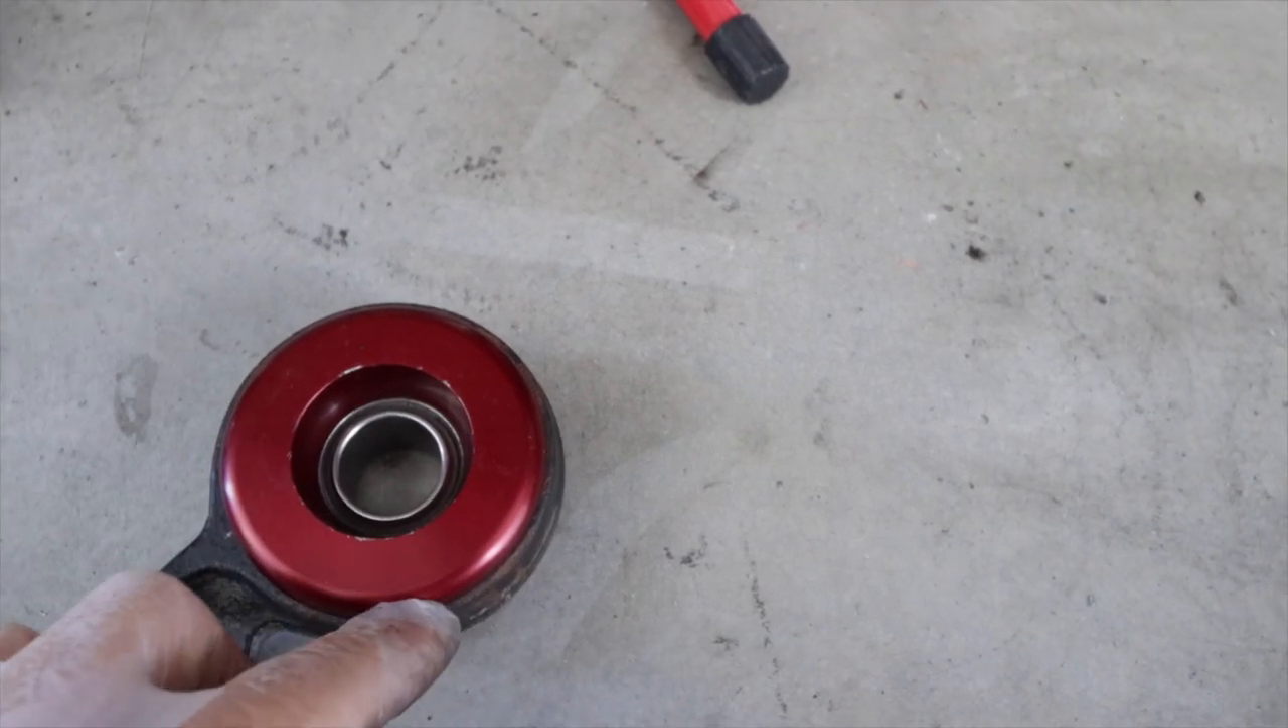Okay so I have the front control arm bearing installed here in the housing.